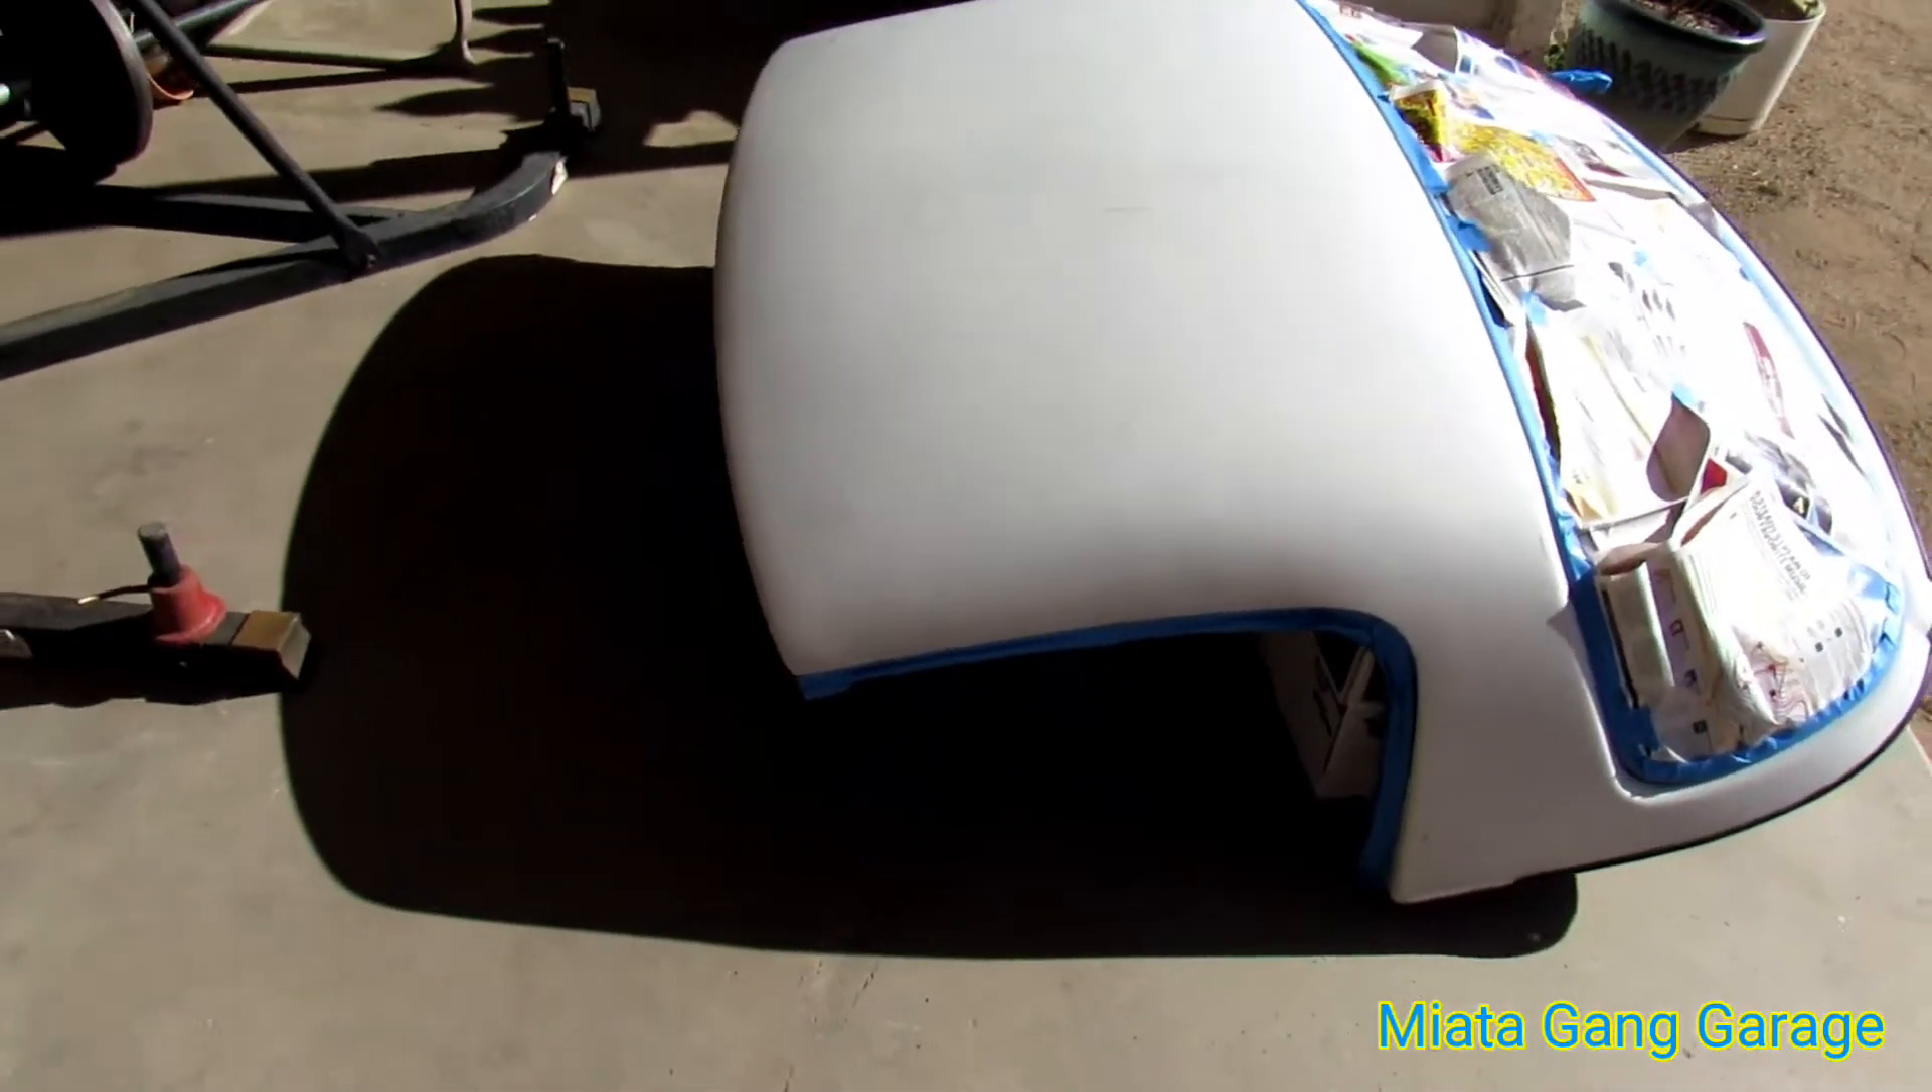So, we got the hardtop off.